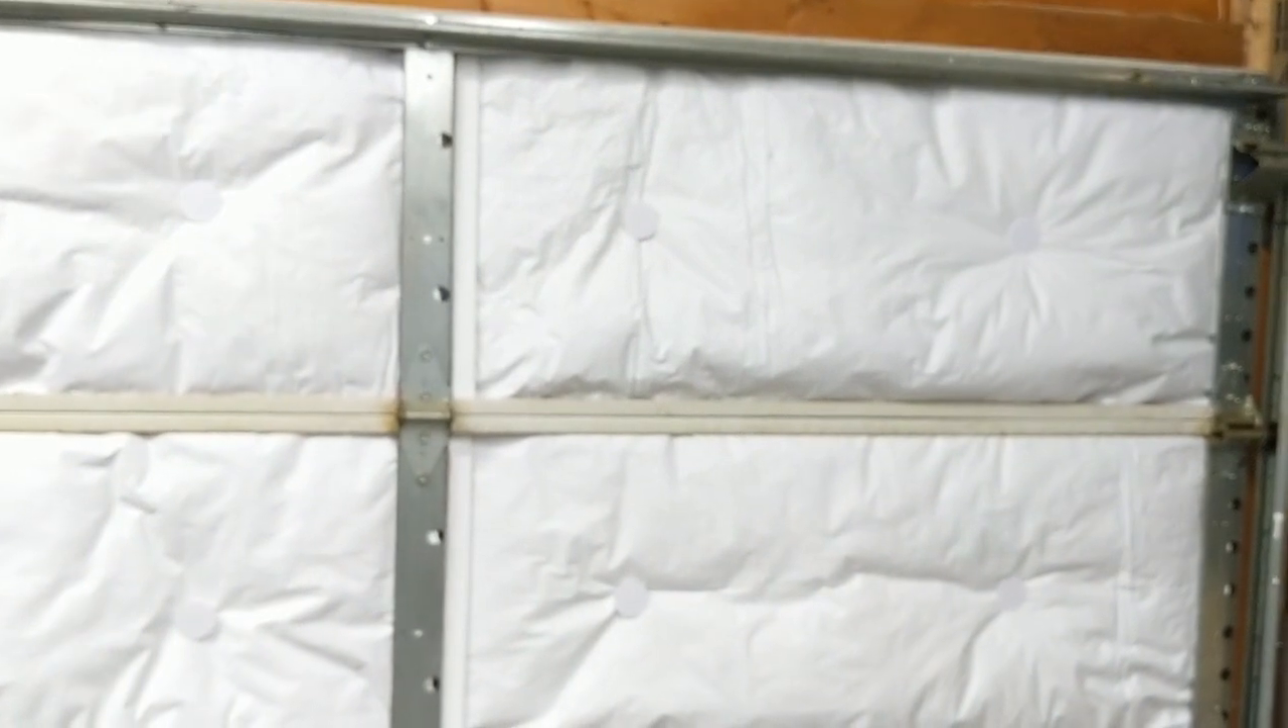I've got all the panels in seated securely so that they fit.